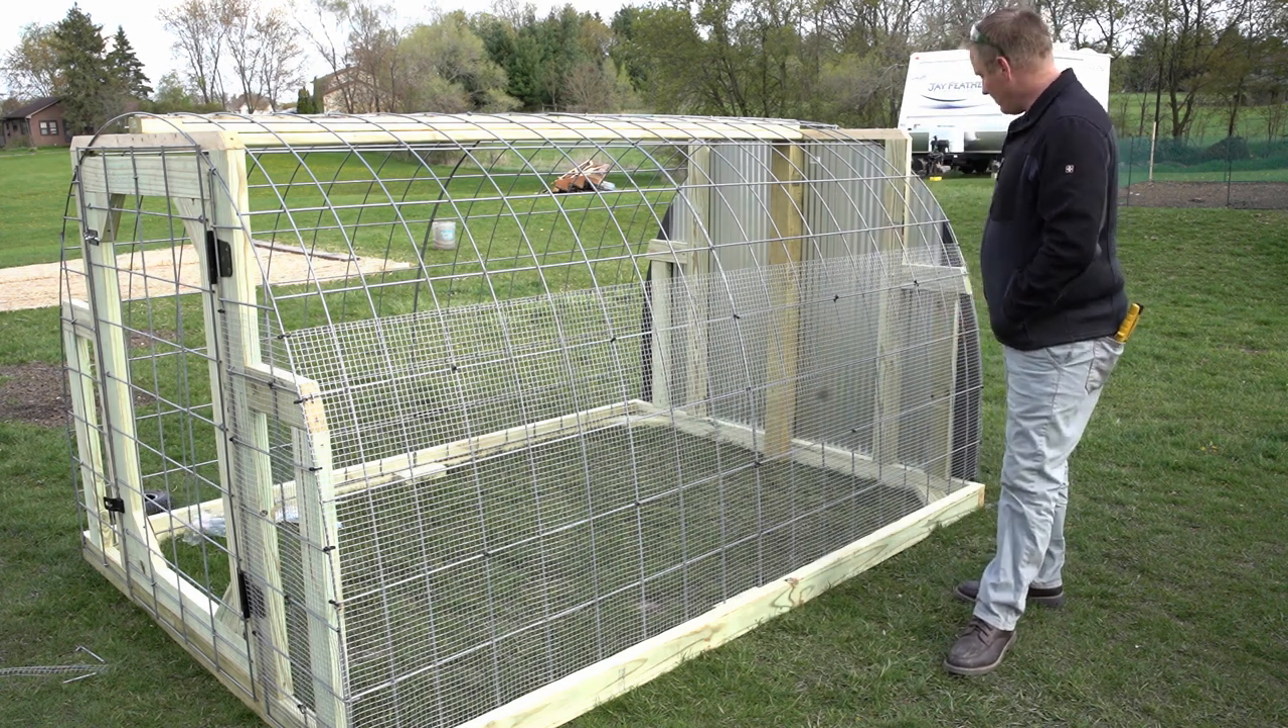Alright so I'm checking back in now after I got the front walls framed in and the cattle panels cut and stapled into the frame.